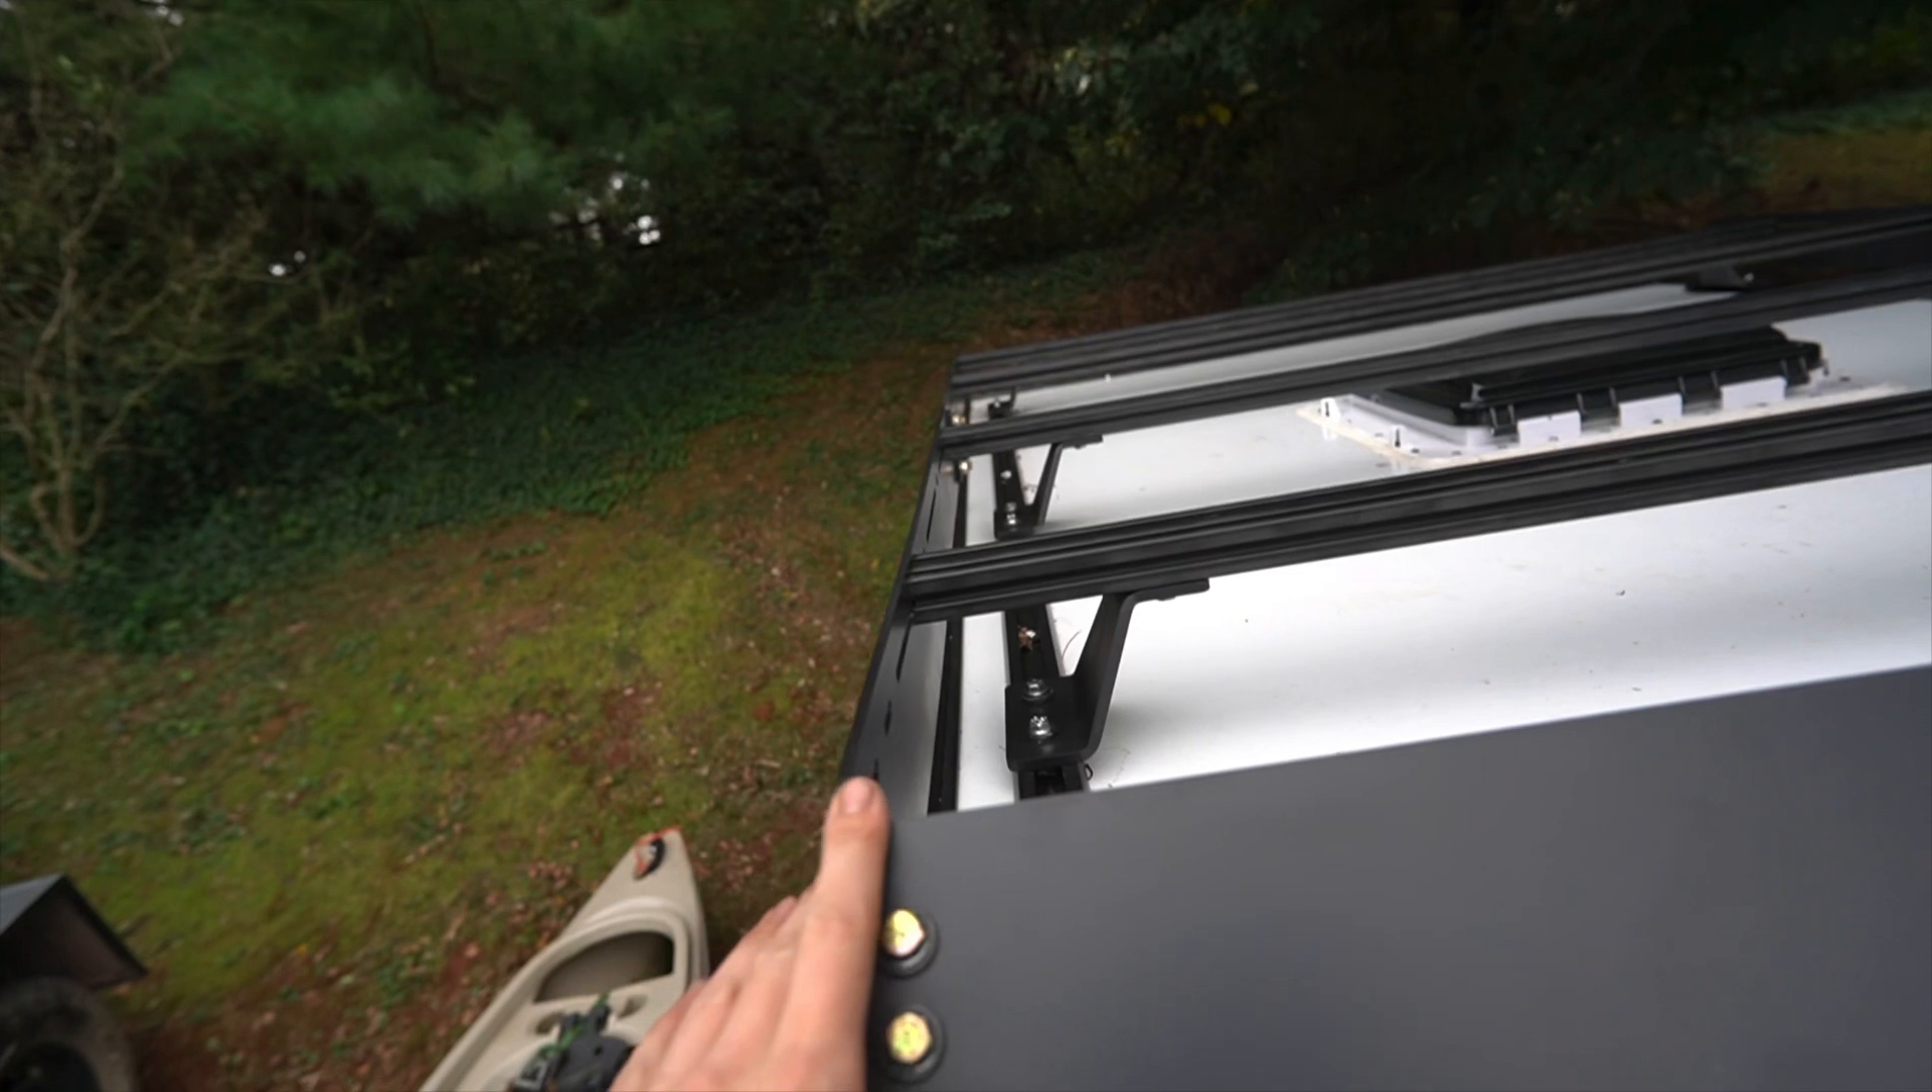All right, guys, so this is a rack all mounted up.